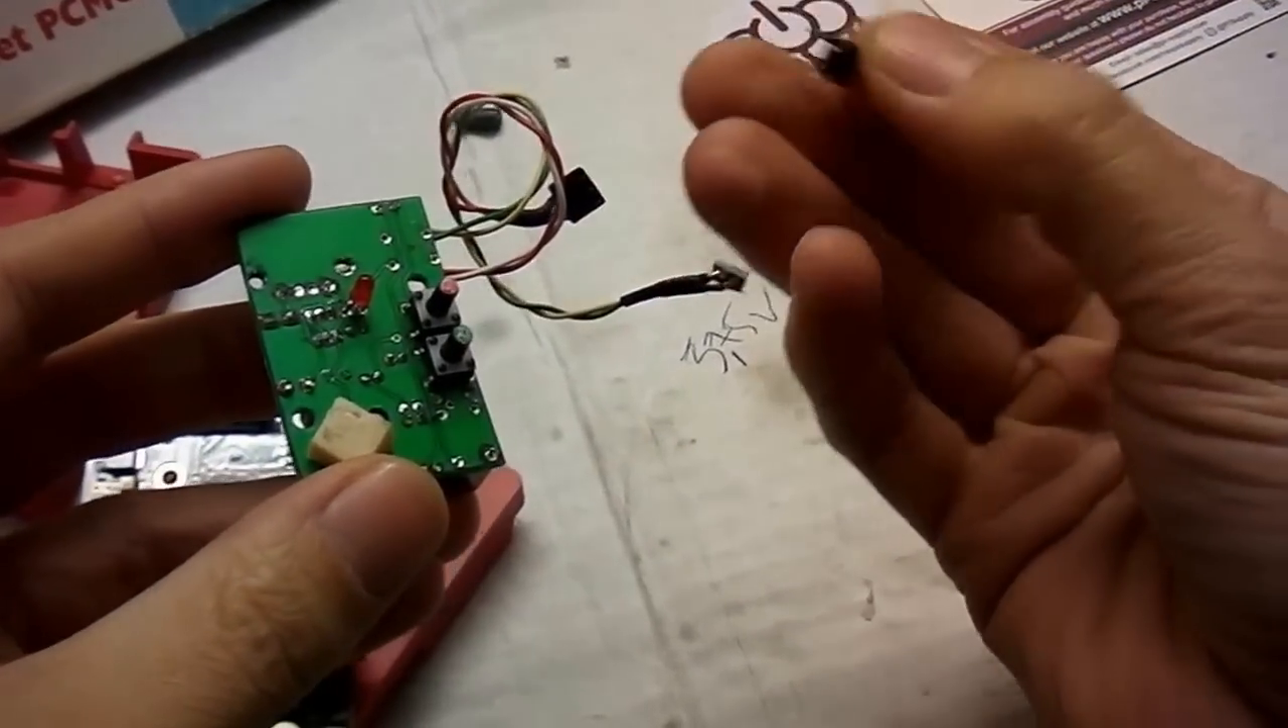So what you can see here, that I mounted the switches and the LED in the back side of the board.